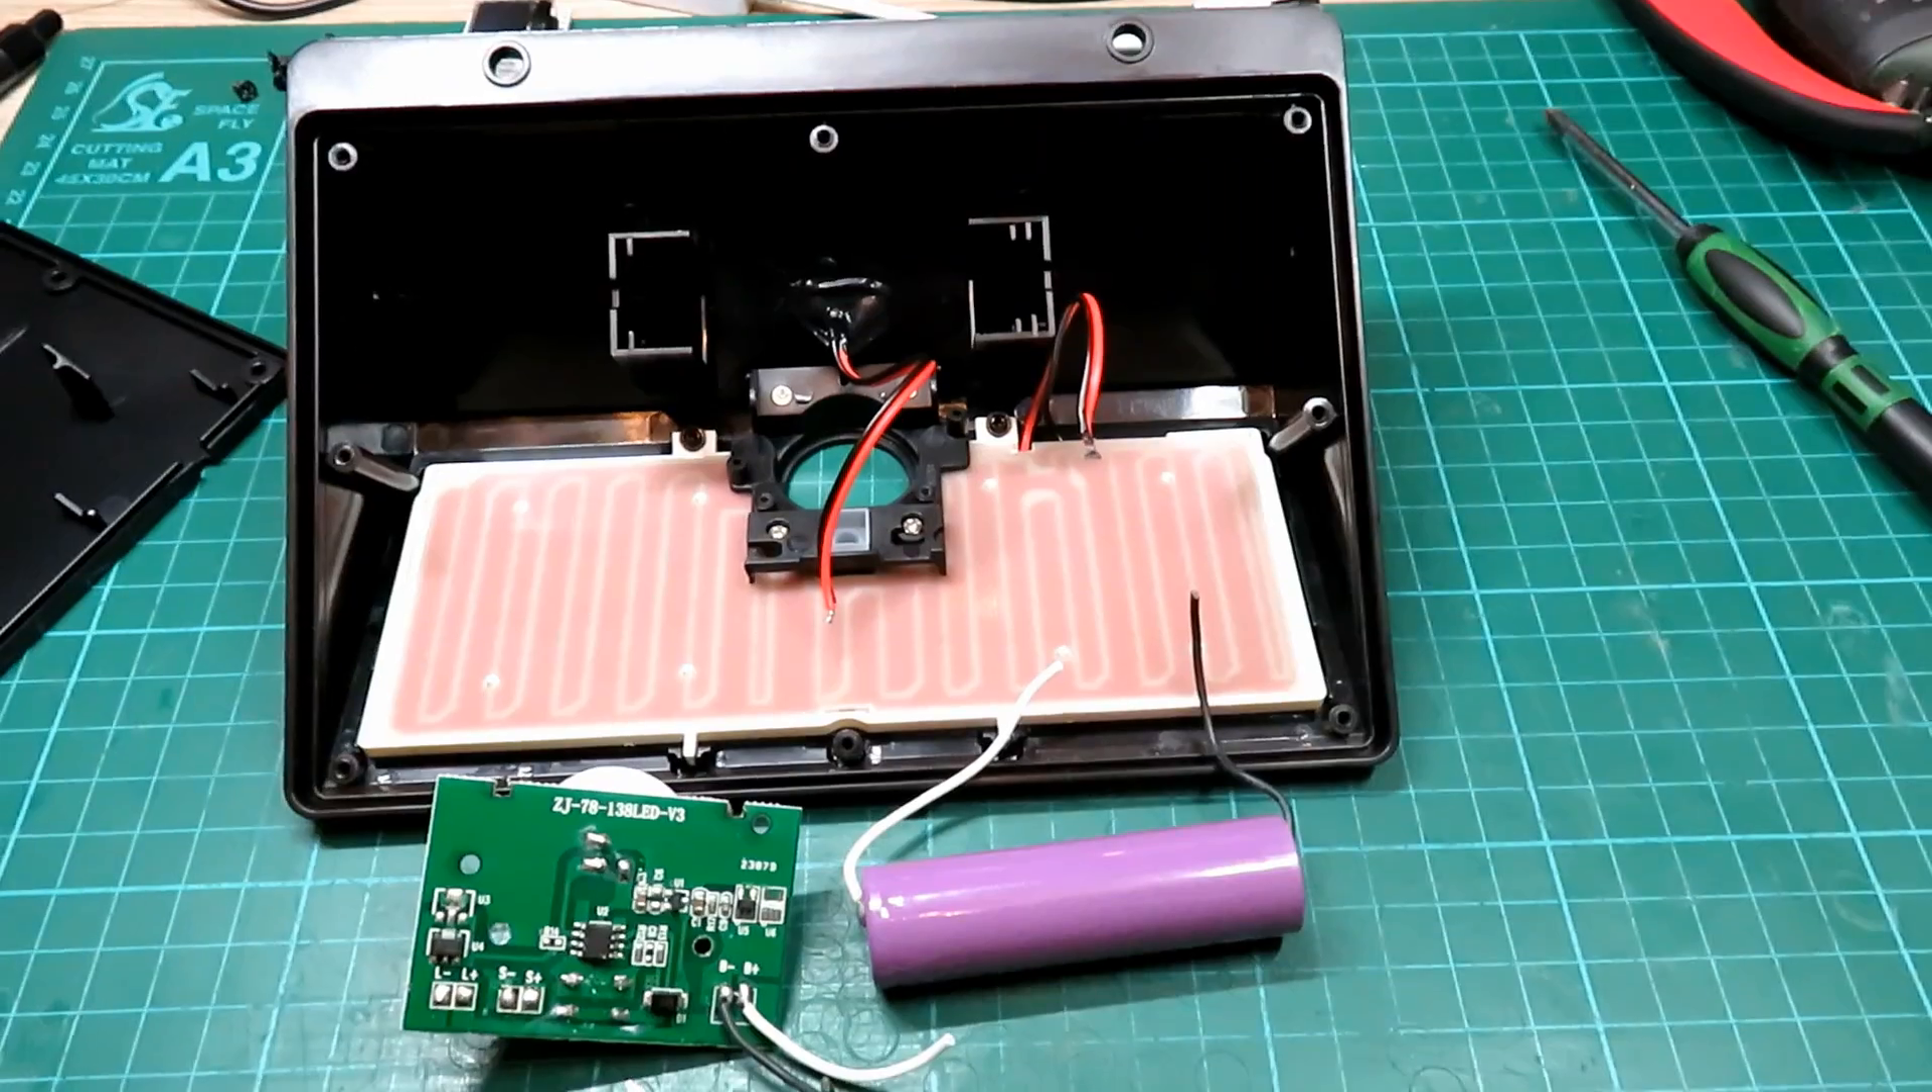All right we've got the unit apart.